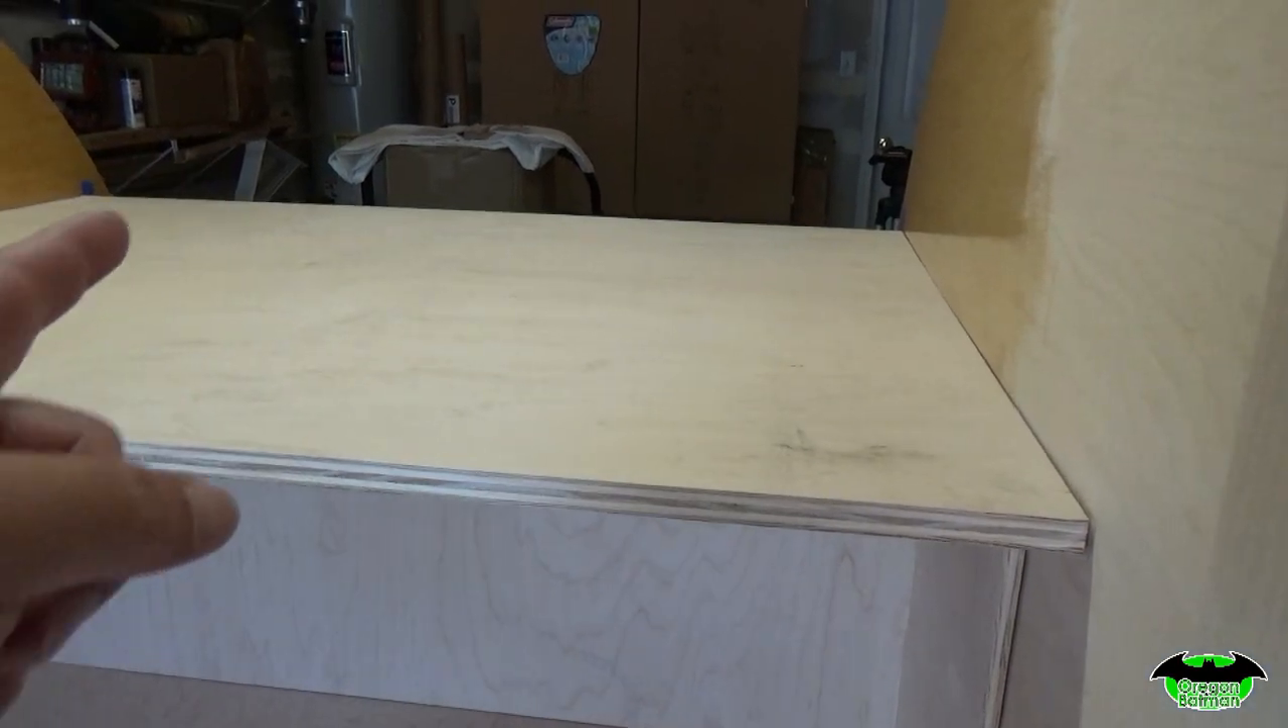Alright, so we've got the countertop setting in place, and now we're ready to start fastening along each side, and then we'll come along and fasten across the top and then that front brace right here.